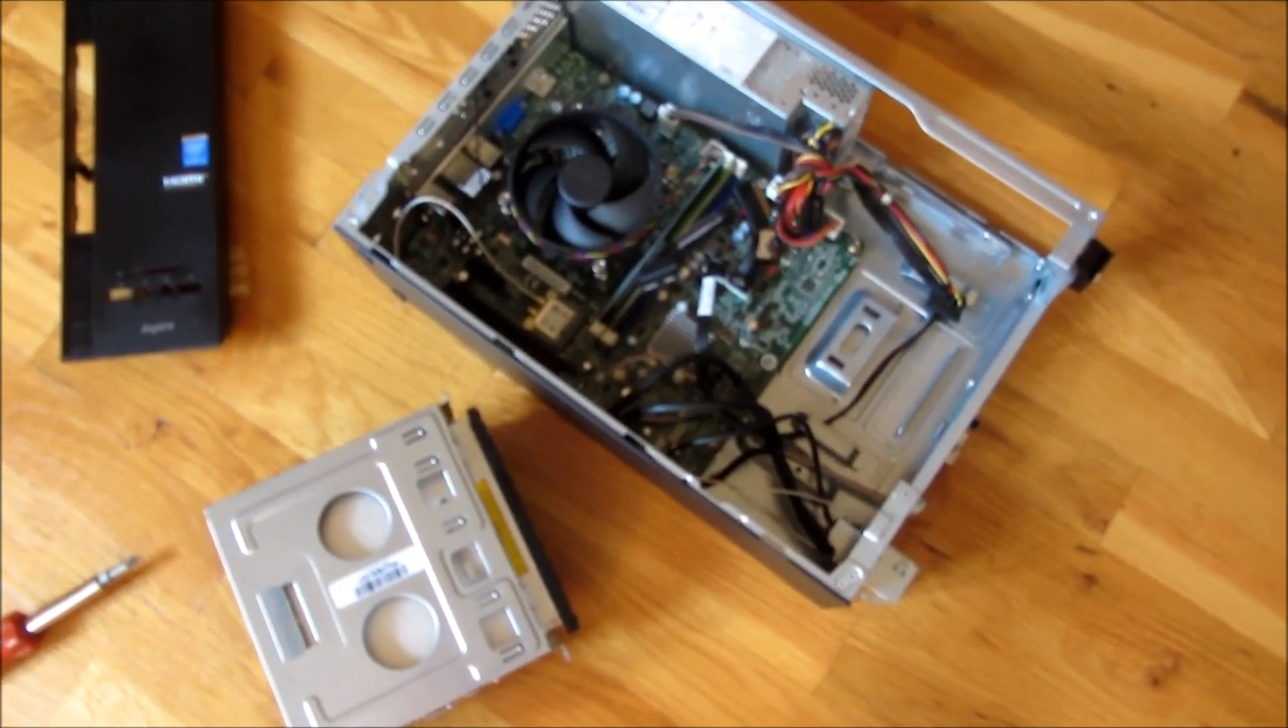So I removed the front panel.